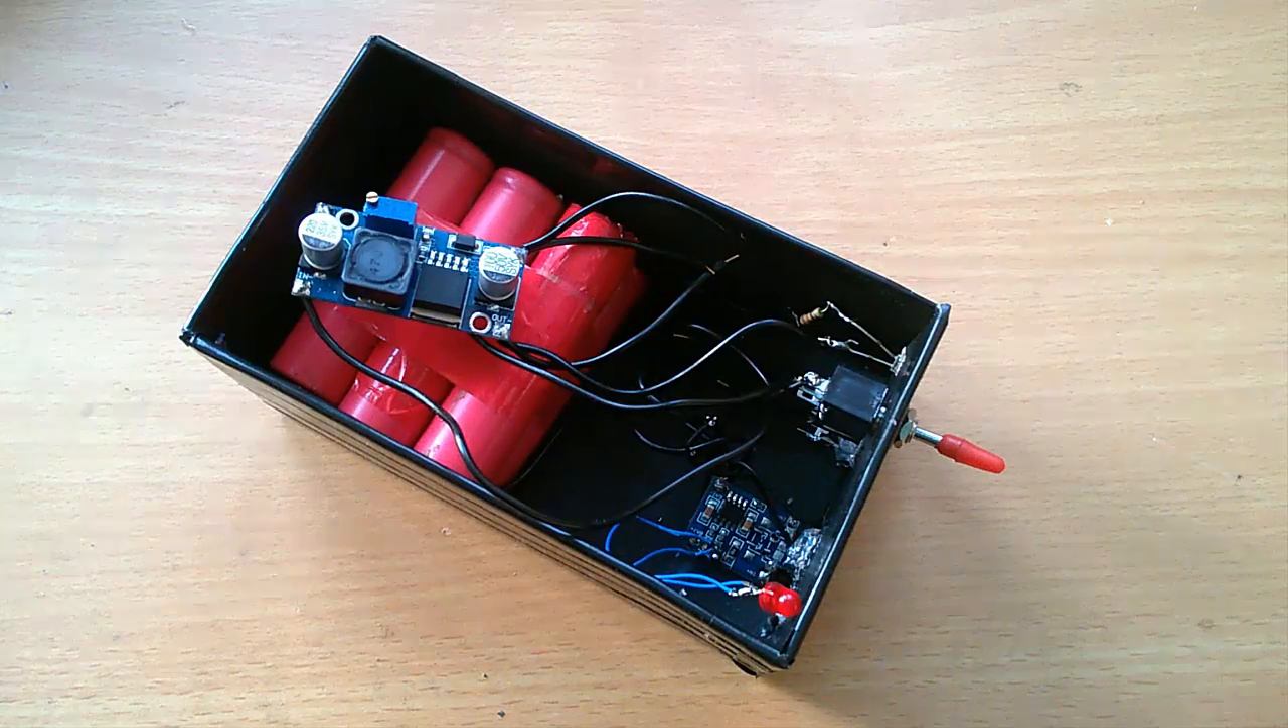Finally, we placed all of the stuff inside the box. Now, our power bank is ready to use.